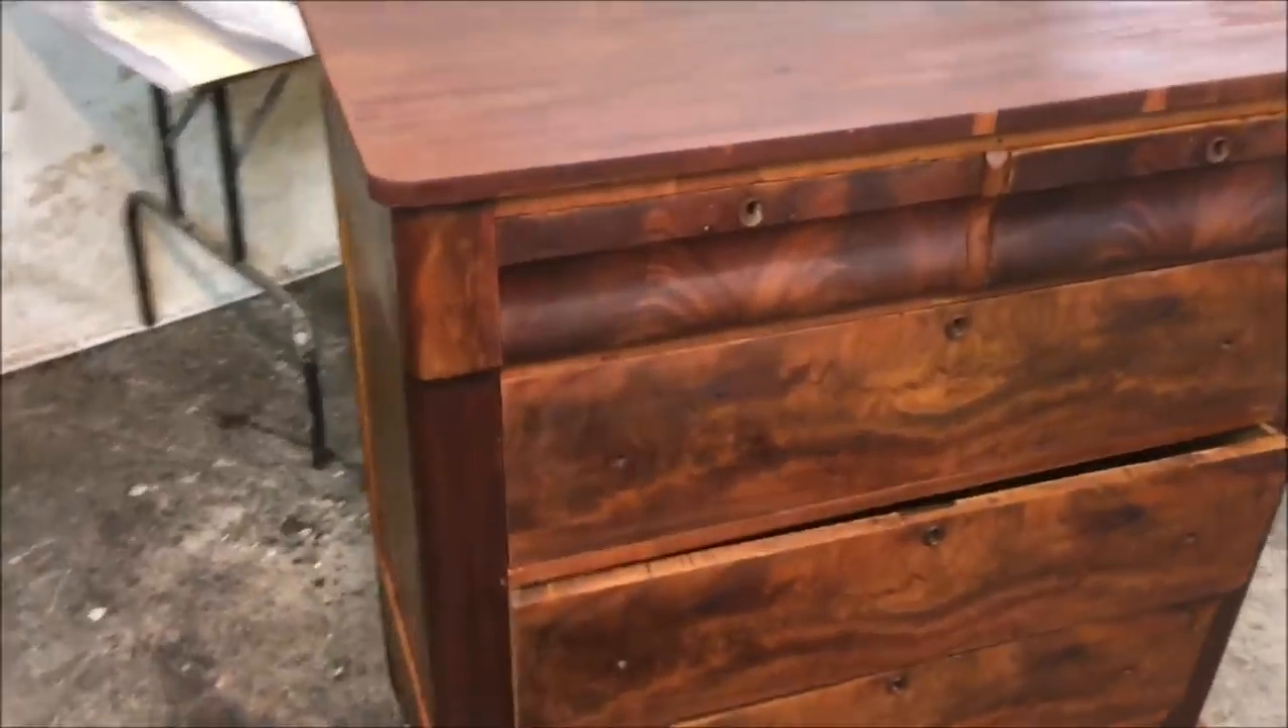I've got all the drawers back in.